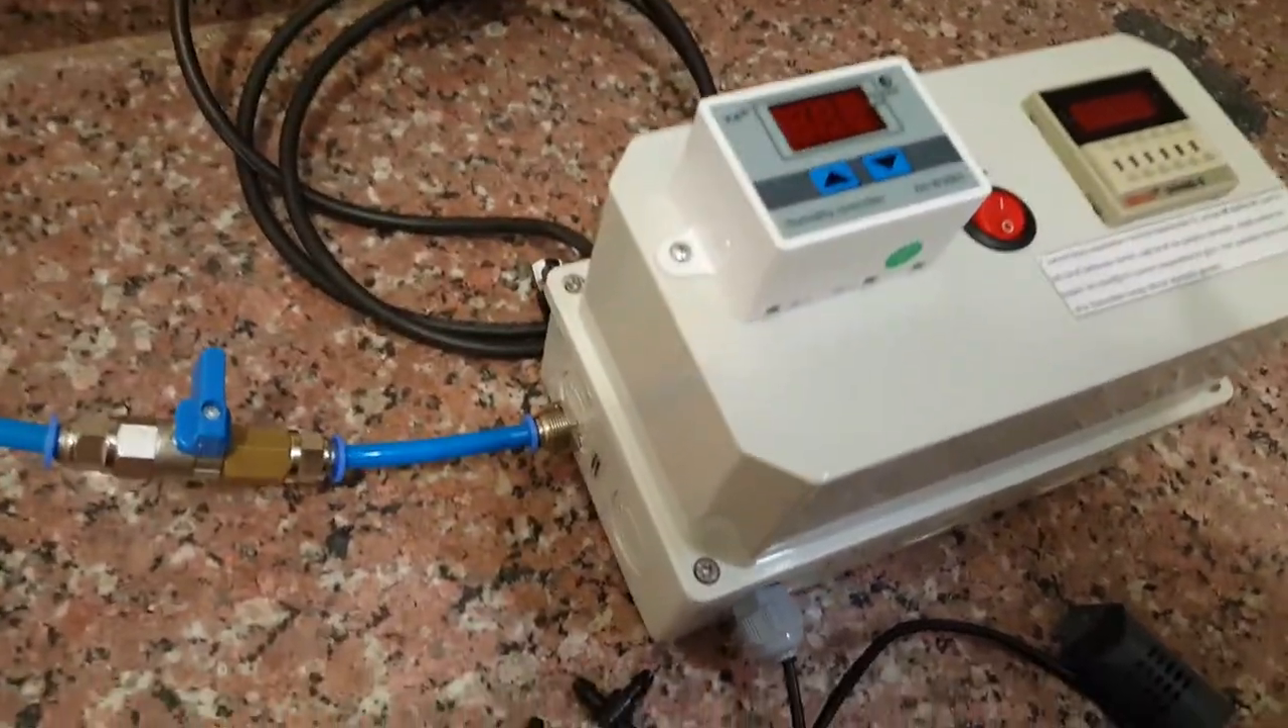Bu aşamada ben bizim daha evvelden hazır olan hattımızı bu şekilde cihazımızın girişine bağladım.